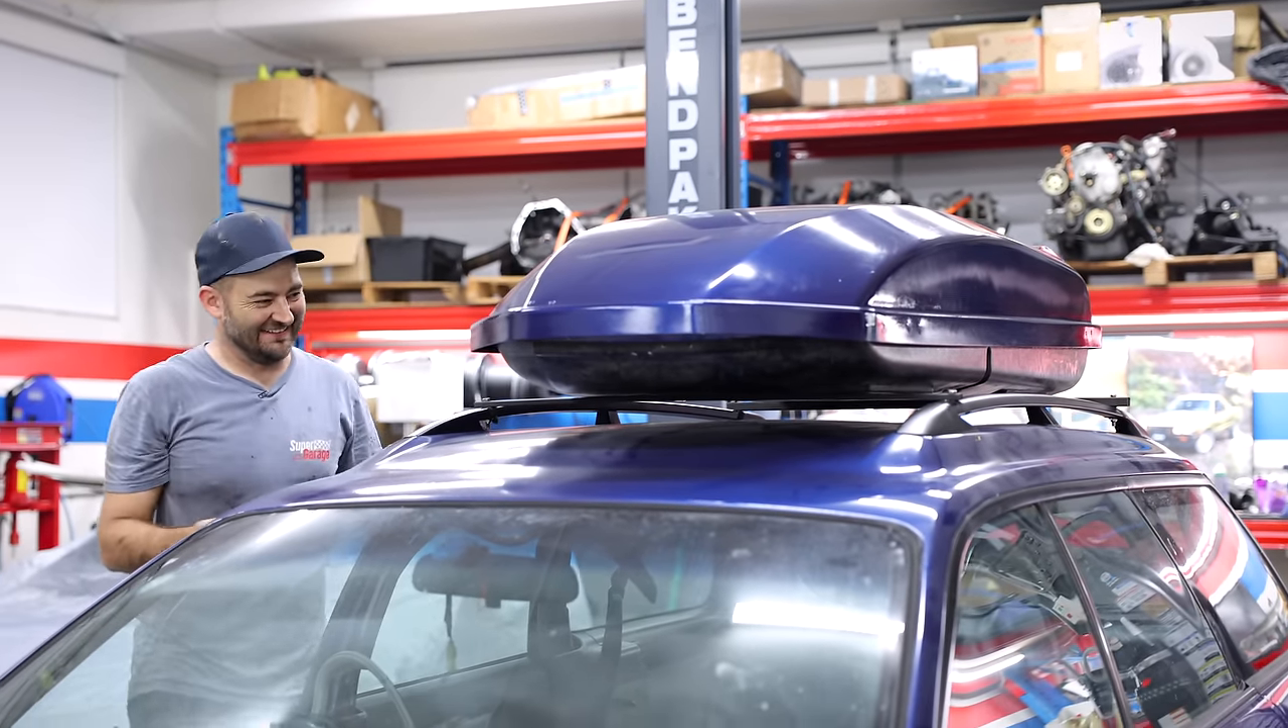All right, there is the roof box on custom -made roof rails.